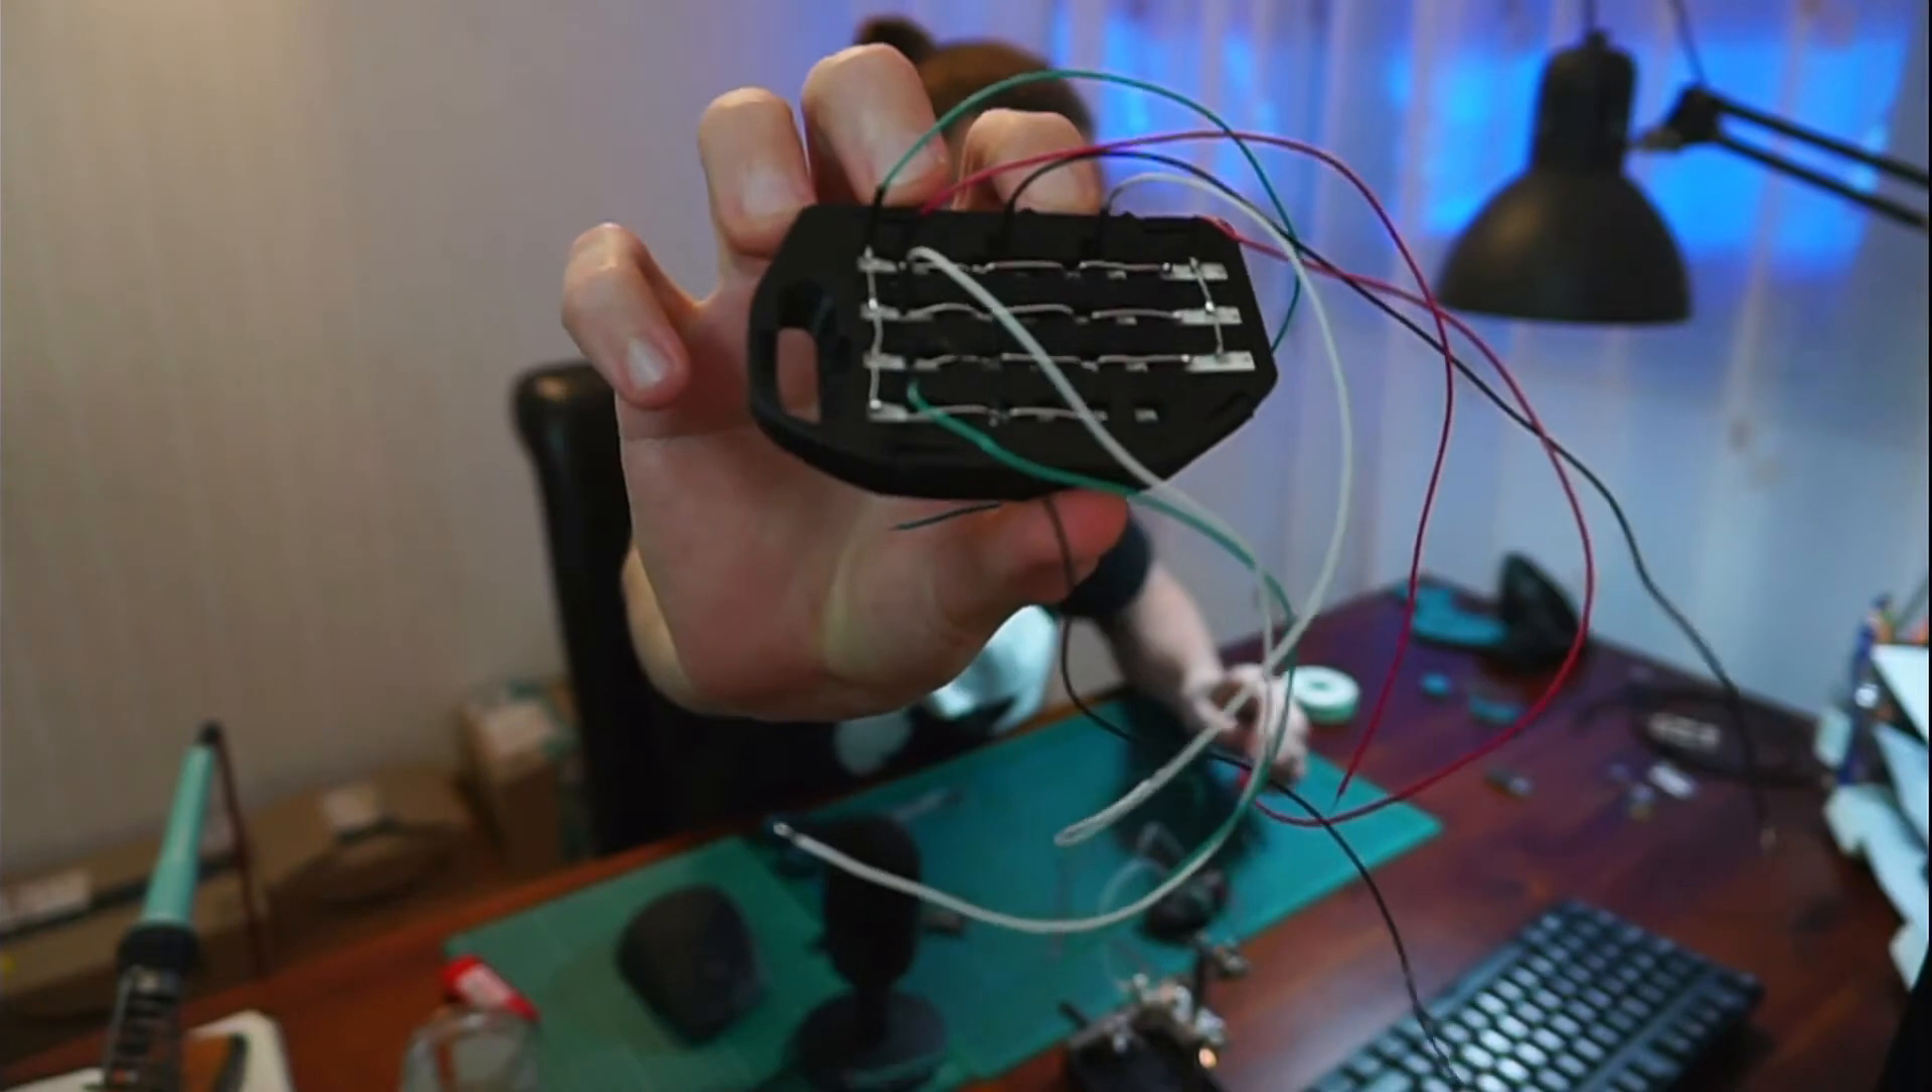So now the wires are soldered to the modules.